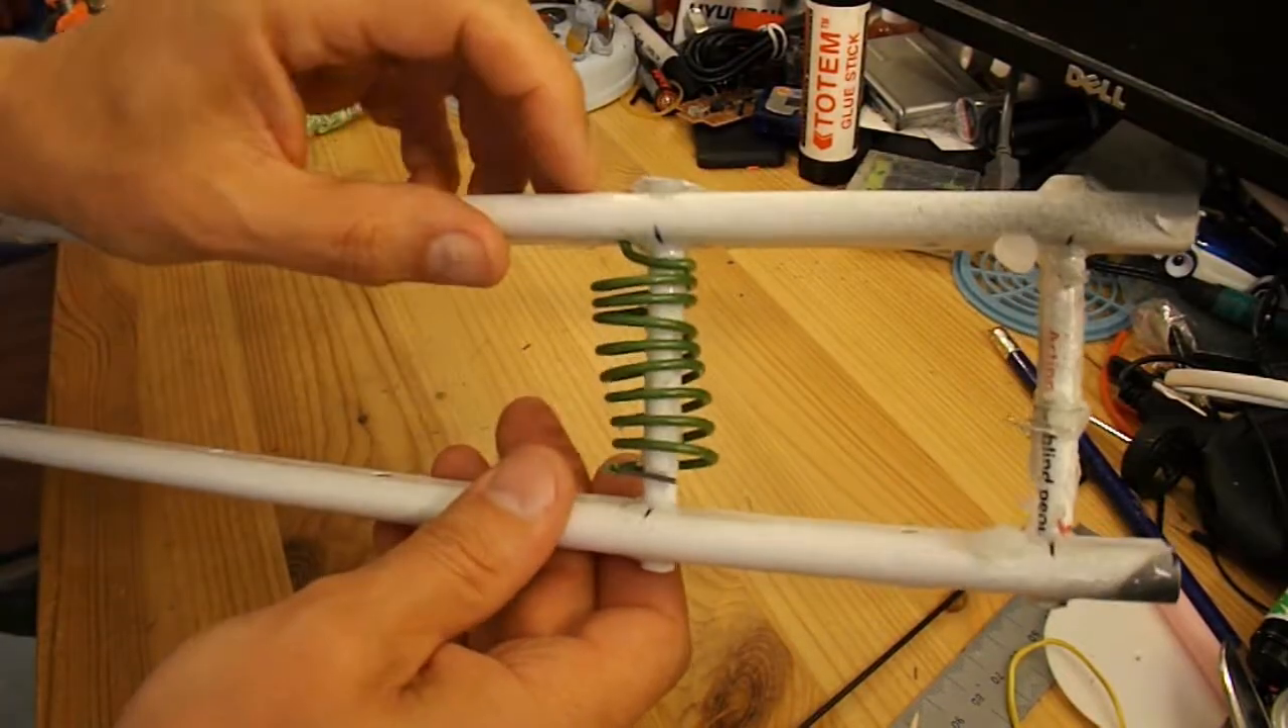That's wound the spring onto the cross member.